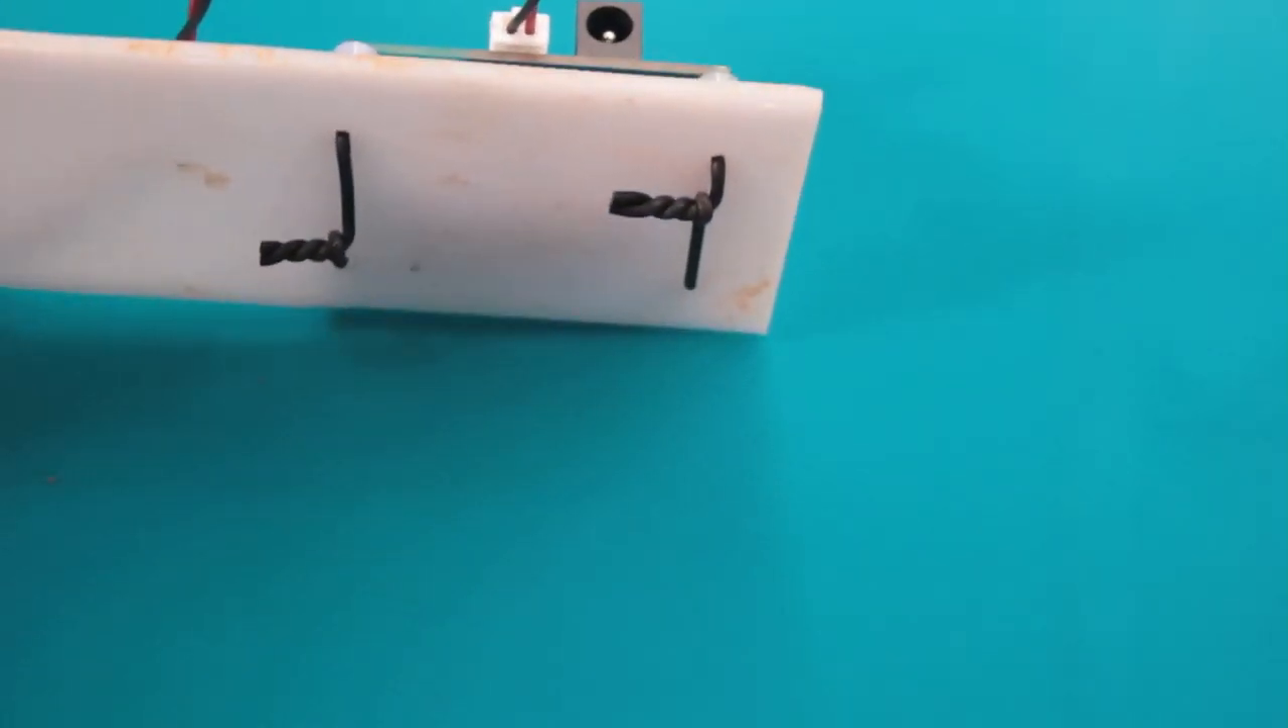The ends of the wire are twisted together on the back of the acrylic.